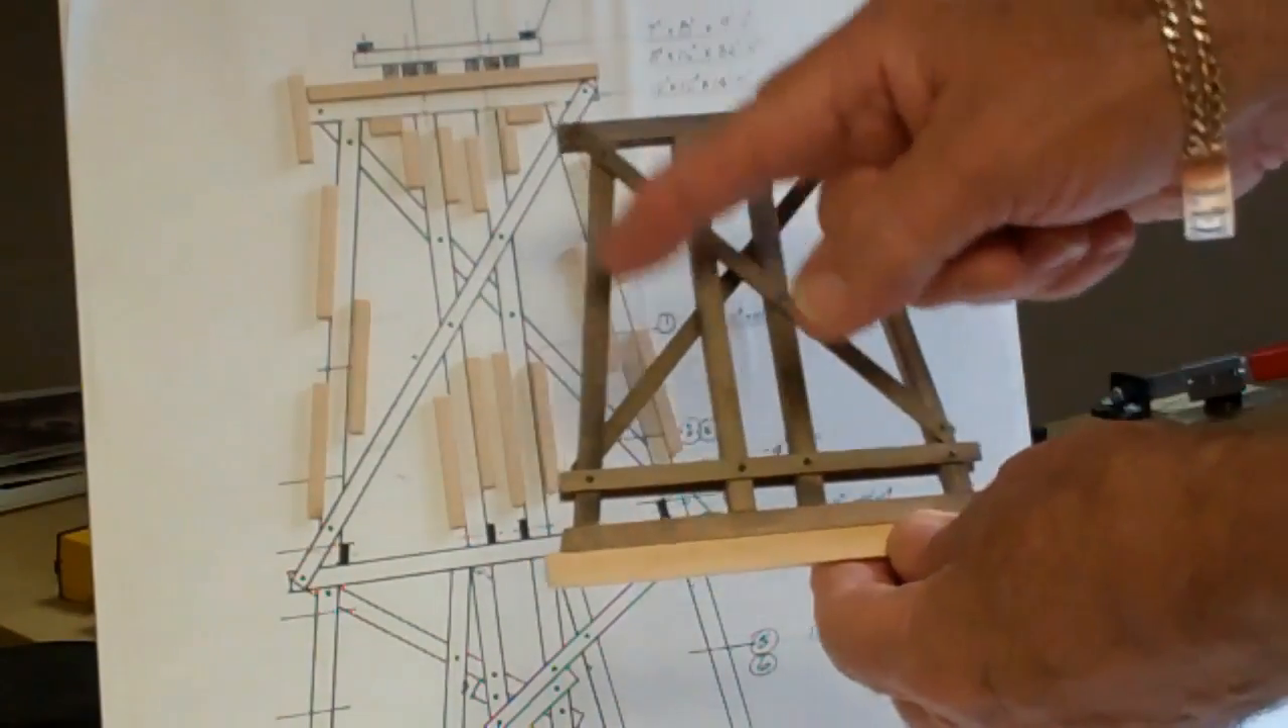All these pre -cut pieces have now been assembled using this this jig that's here.